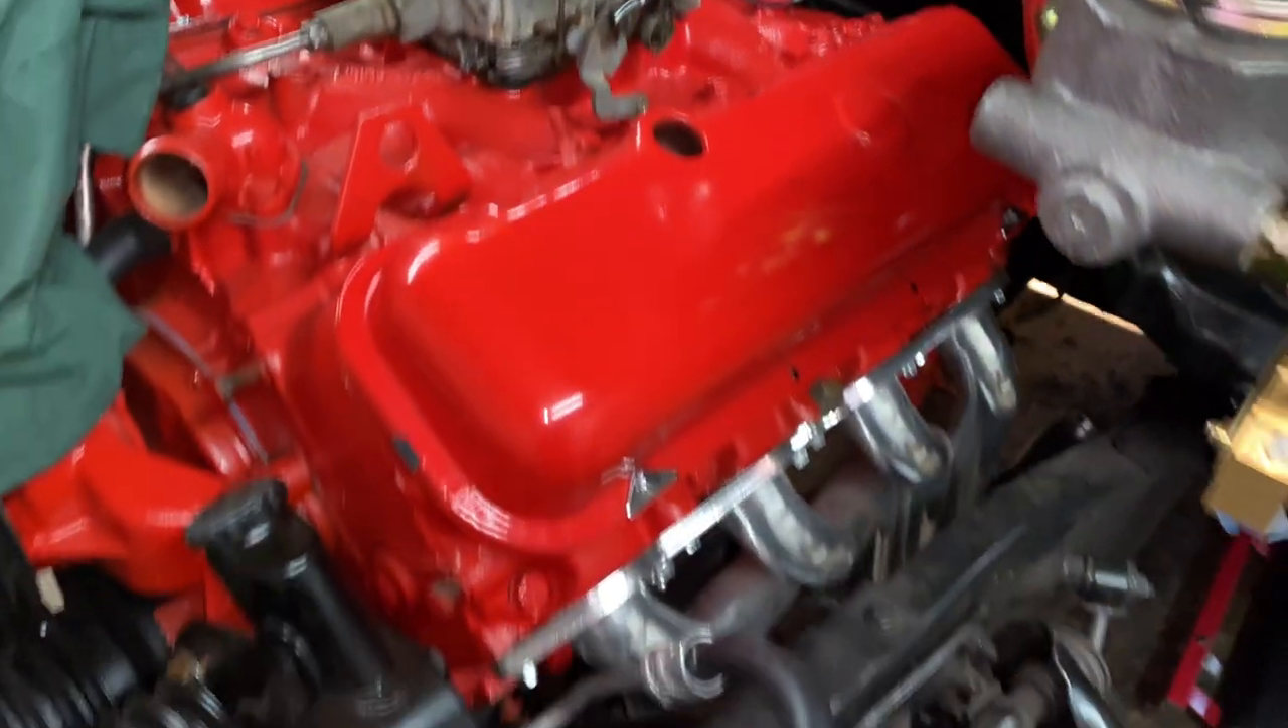Dad got the valve covers on it we gotta get some more bolts down there.